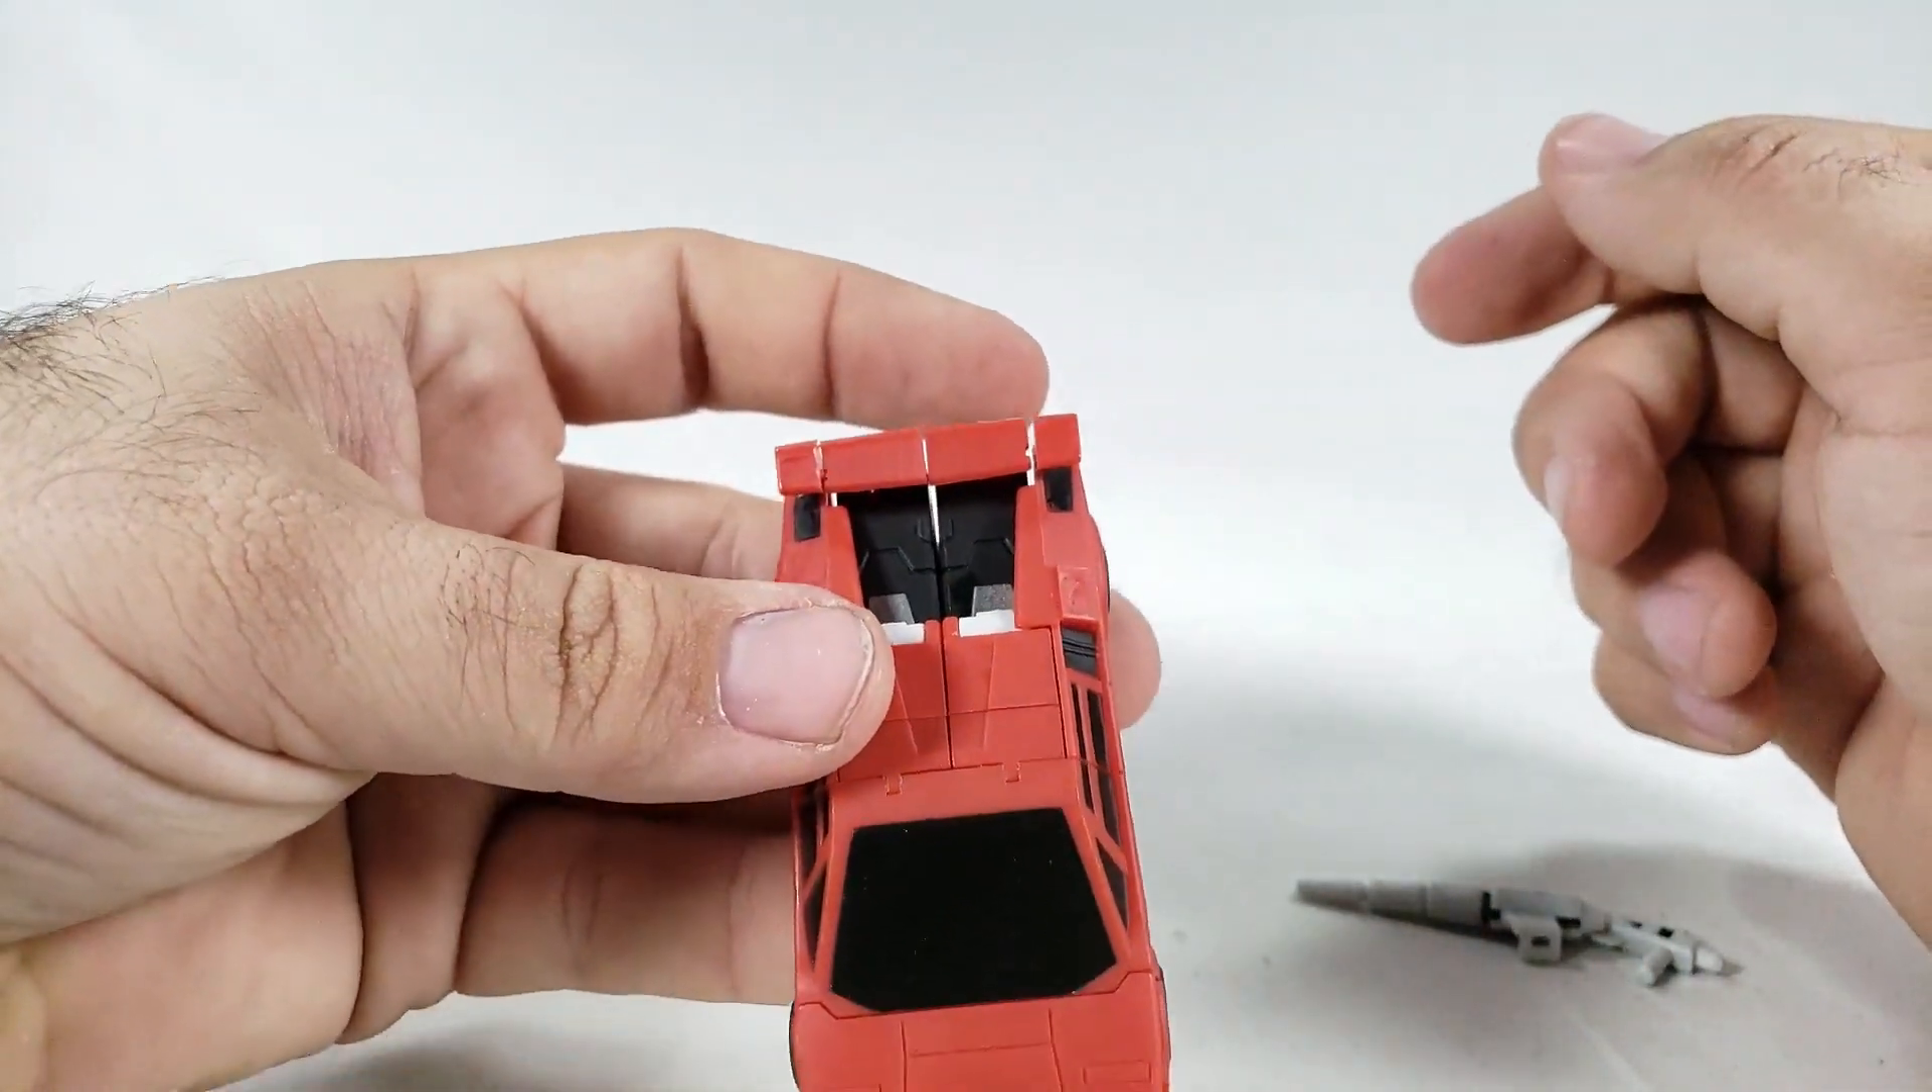The tail right here will not close up totally.